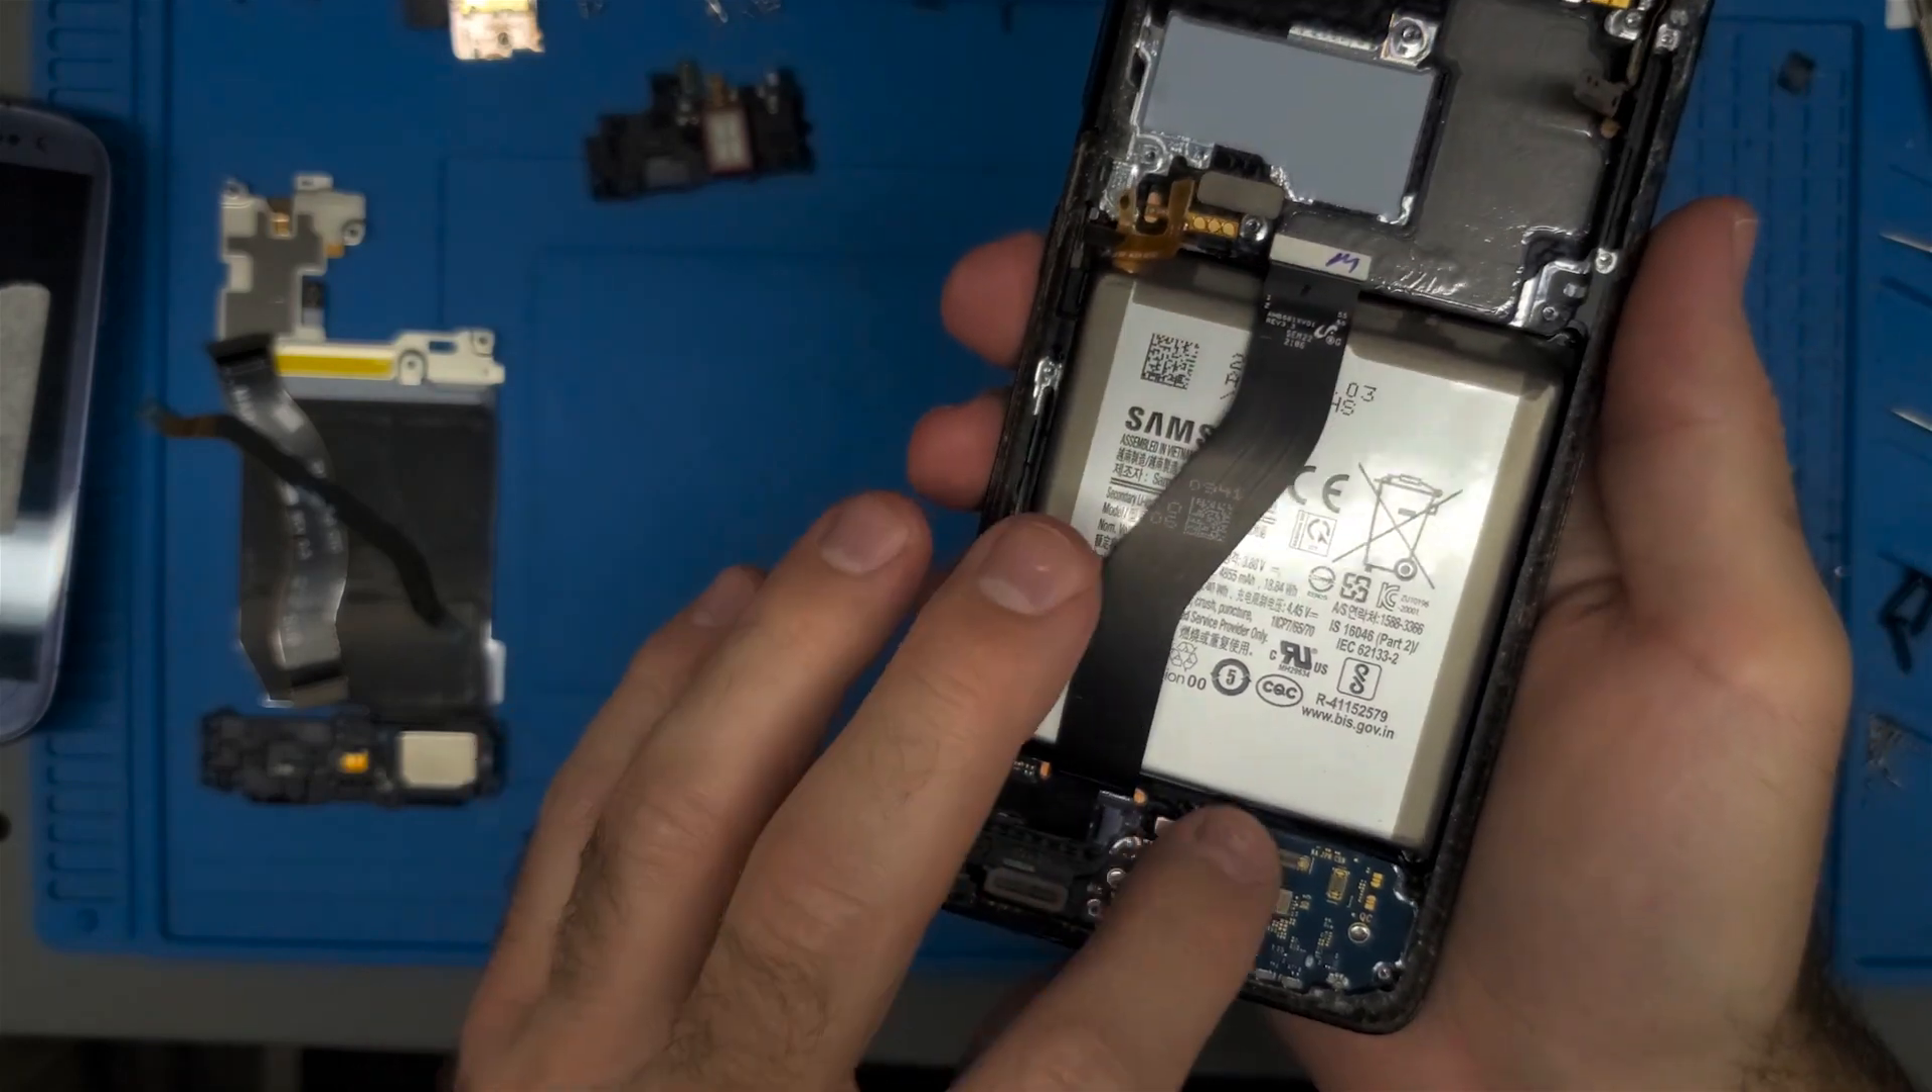I still gotta get the battery out and I'm gonna take this daughter board out next.